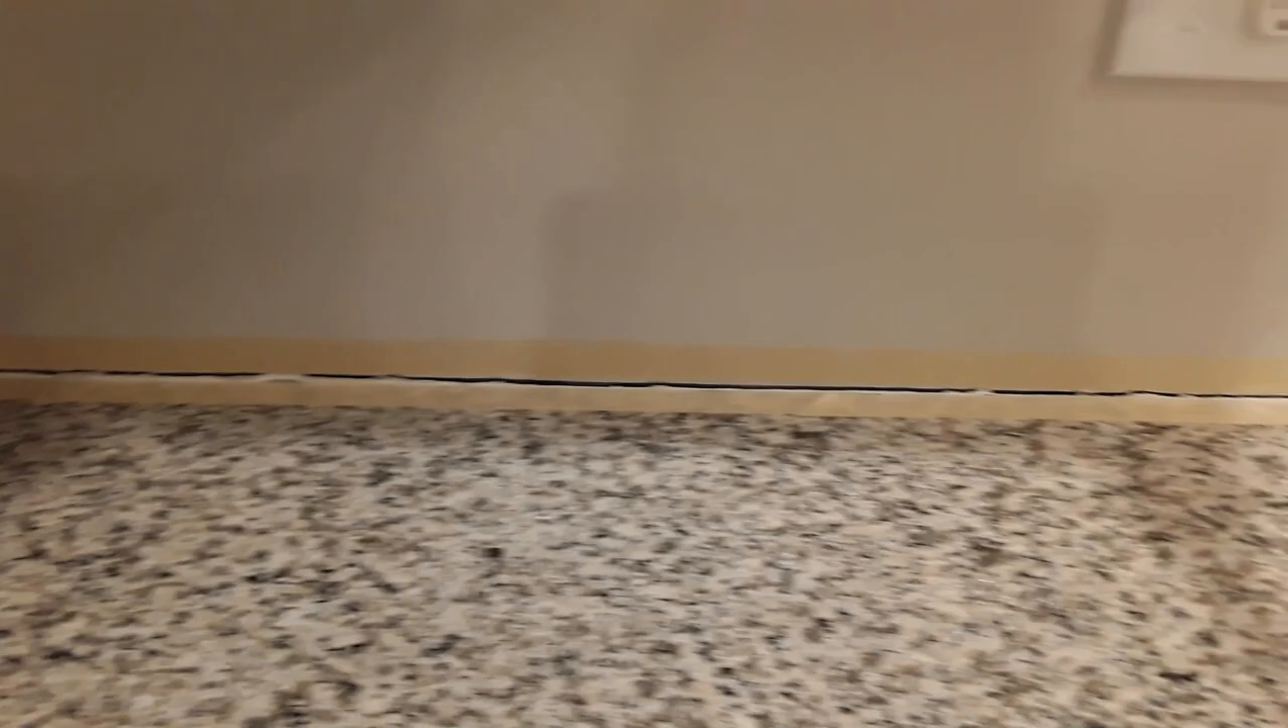But as you can see, there's very clearly a crack in between my granite countertop and the wall.